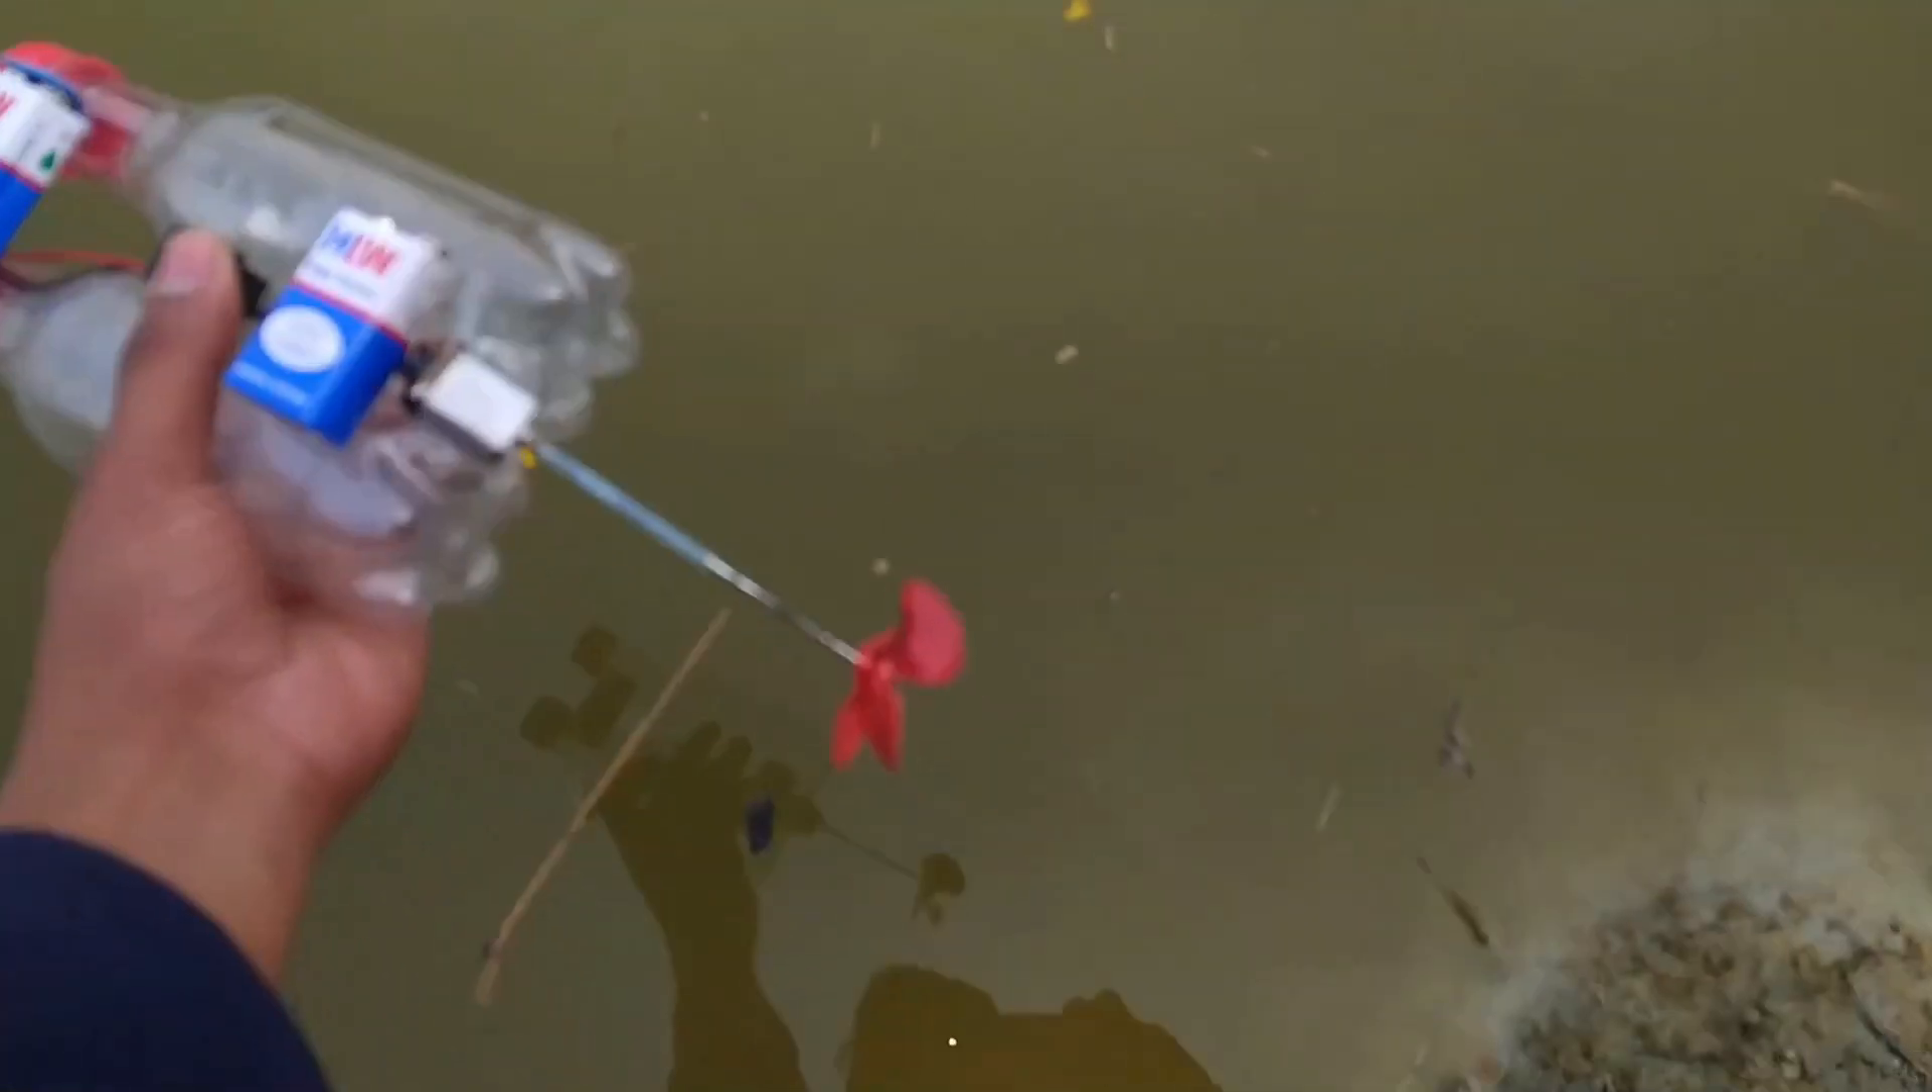तो यह देखिये battery लग चुका है।